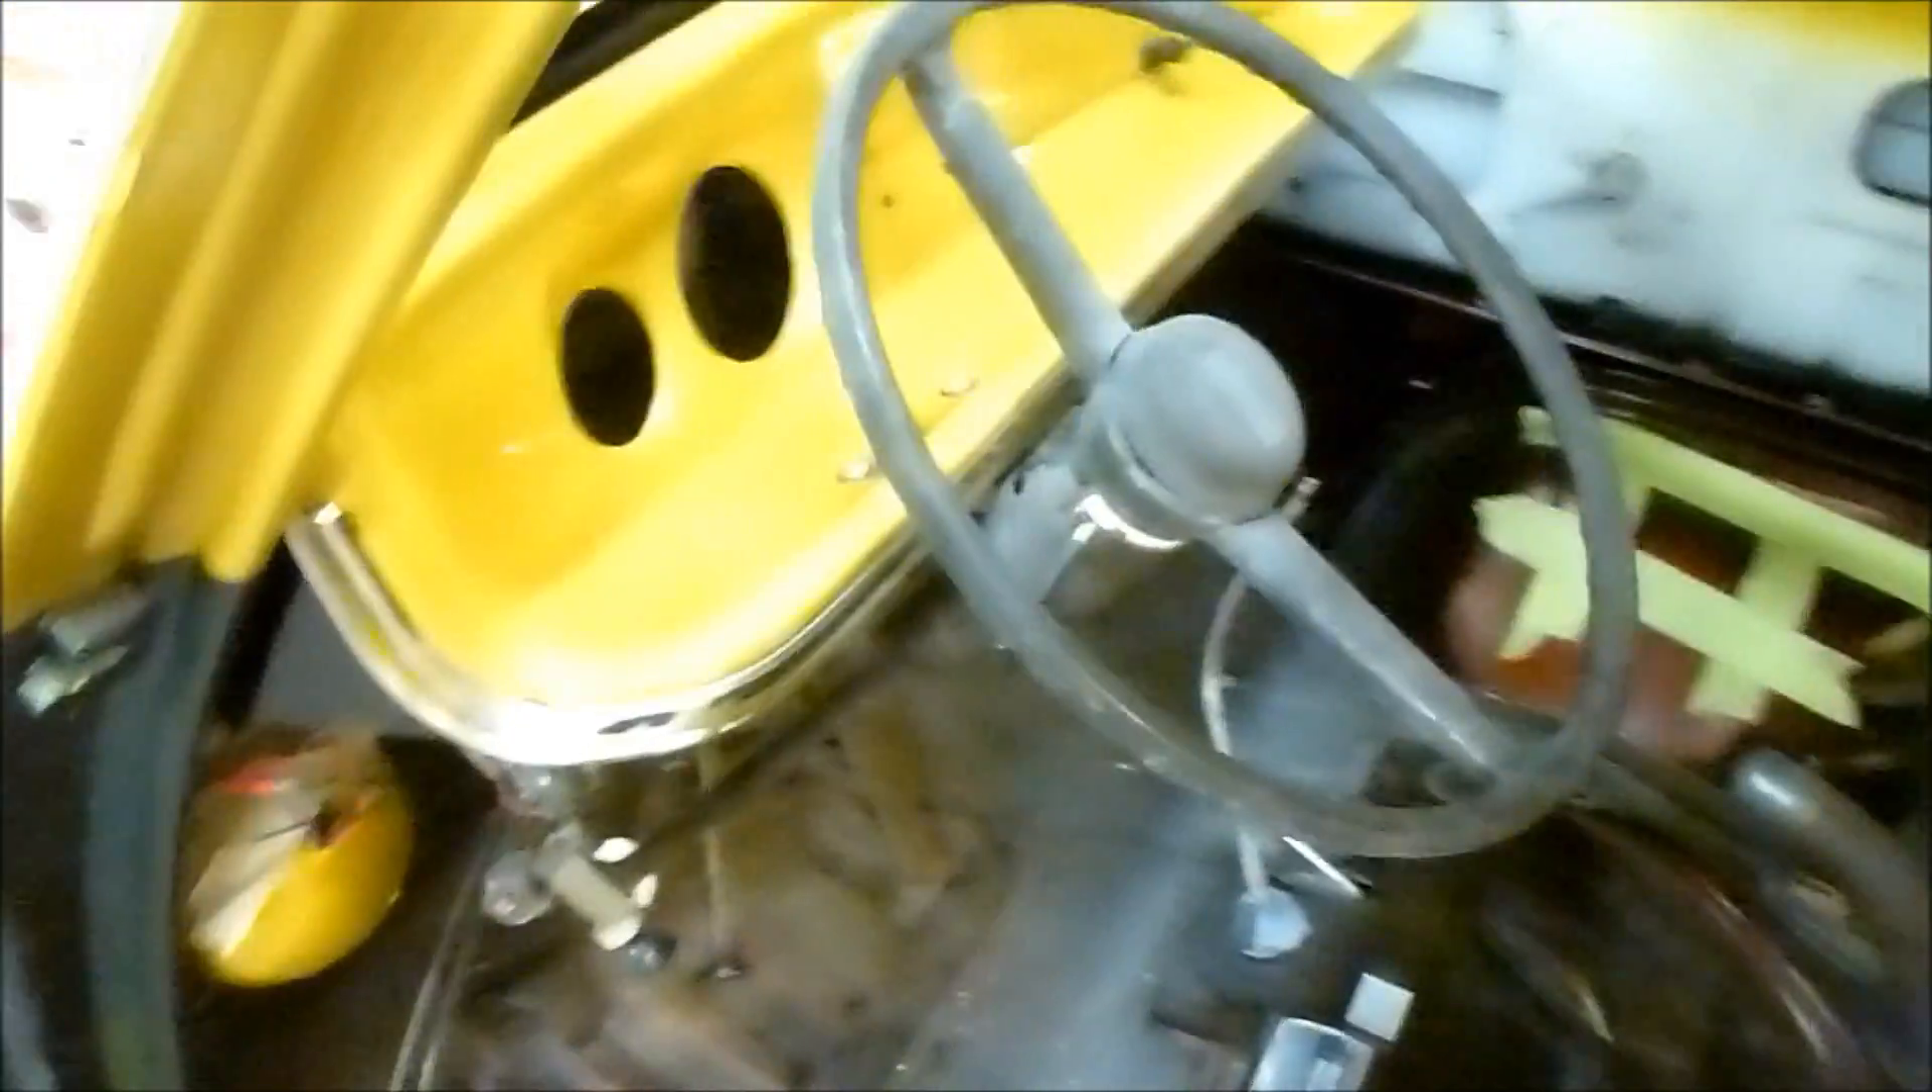I have the the dash installed.